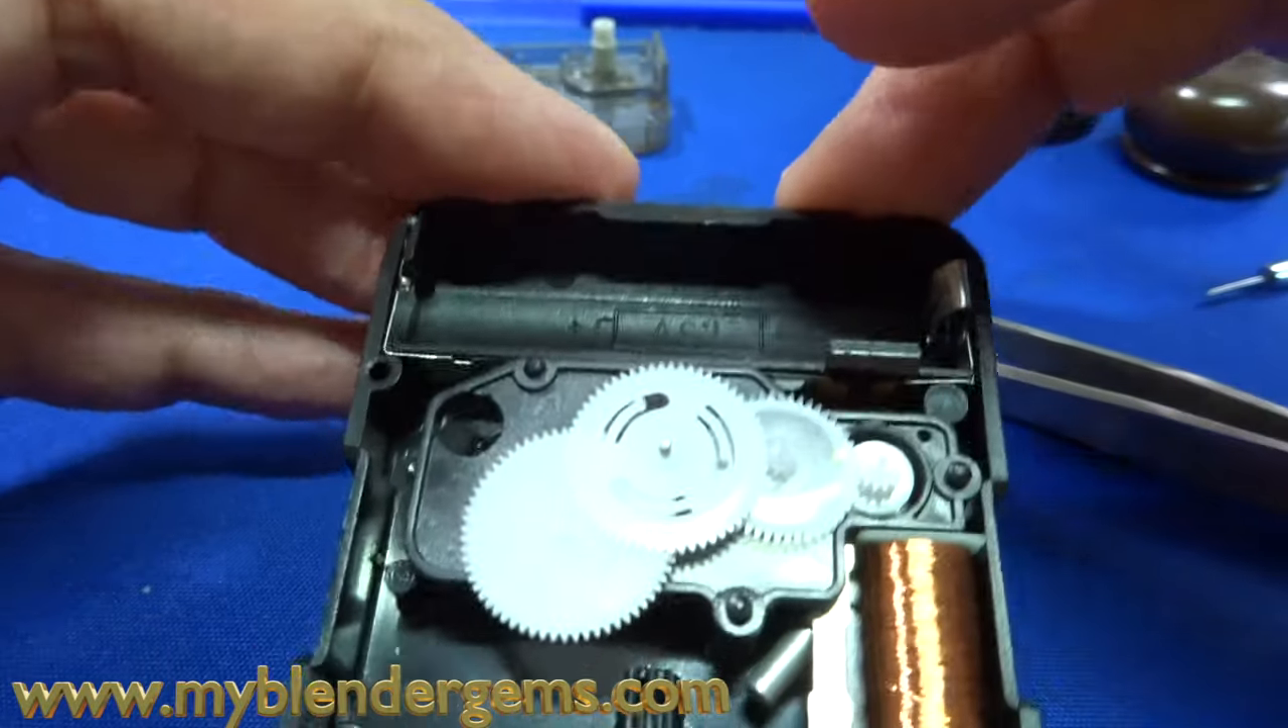Okay, so our clock is reassembled and now we just have to put the cover back on.